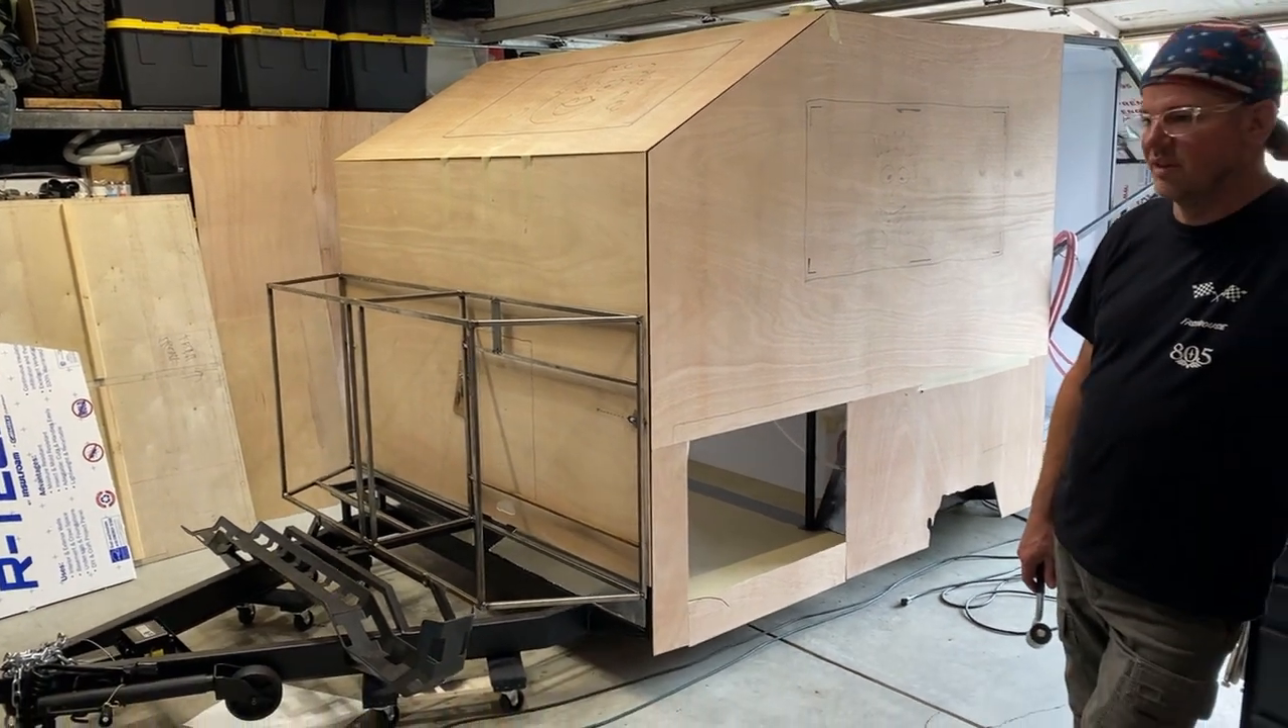There's a lot of the siding on the trailer. We're actually almost done with the siding on the trailer.